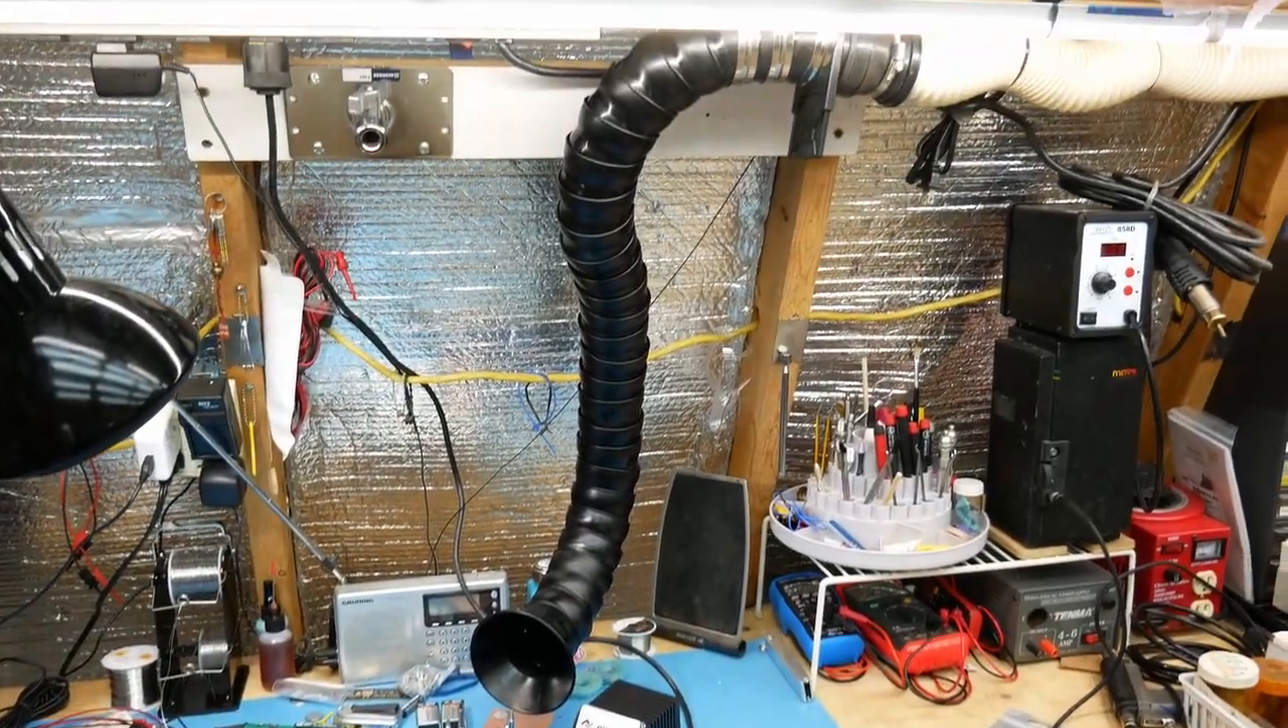Finally got the last section of lock line and got it installed.